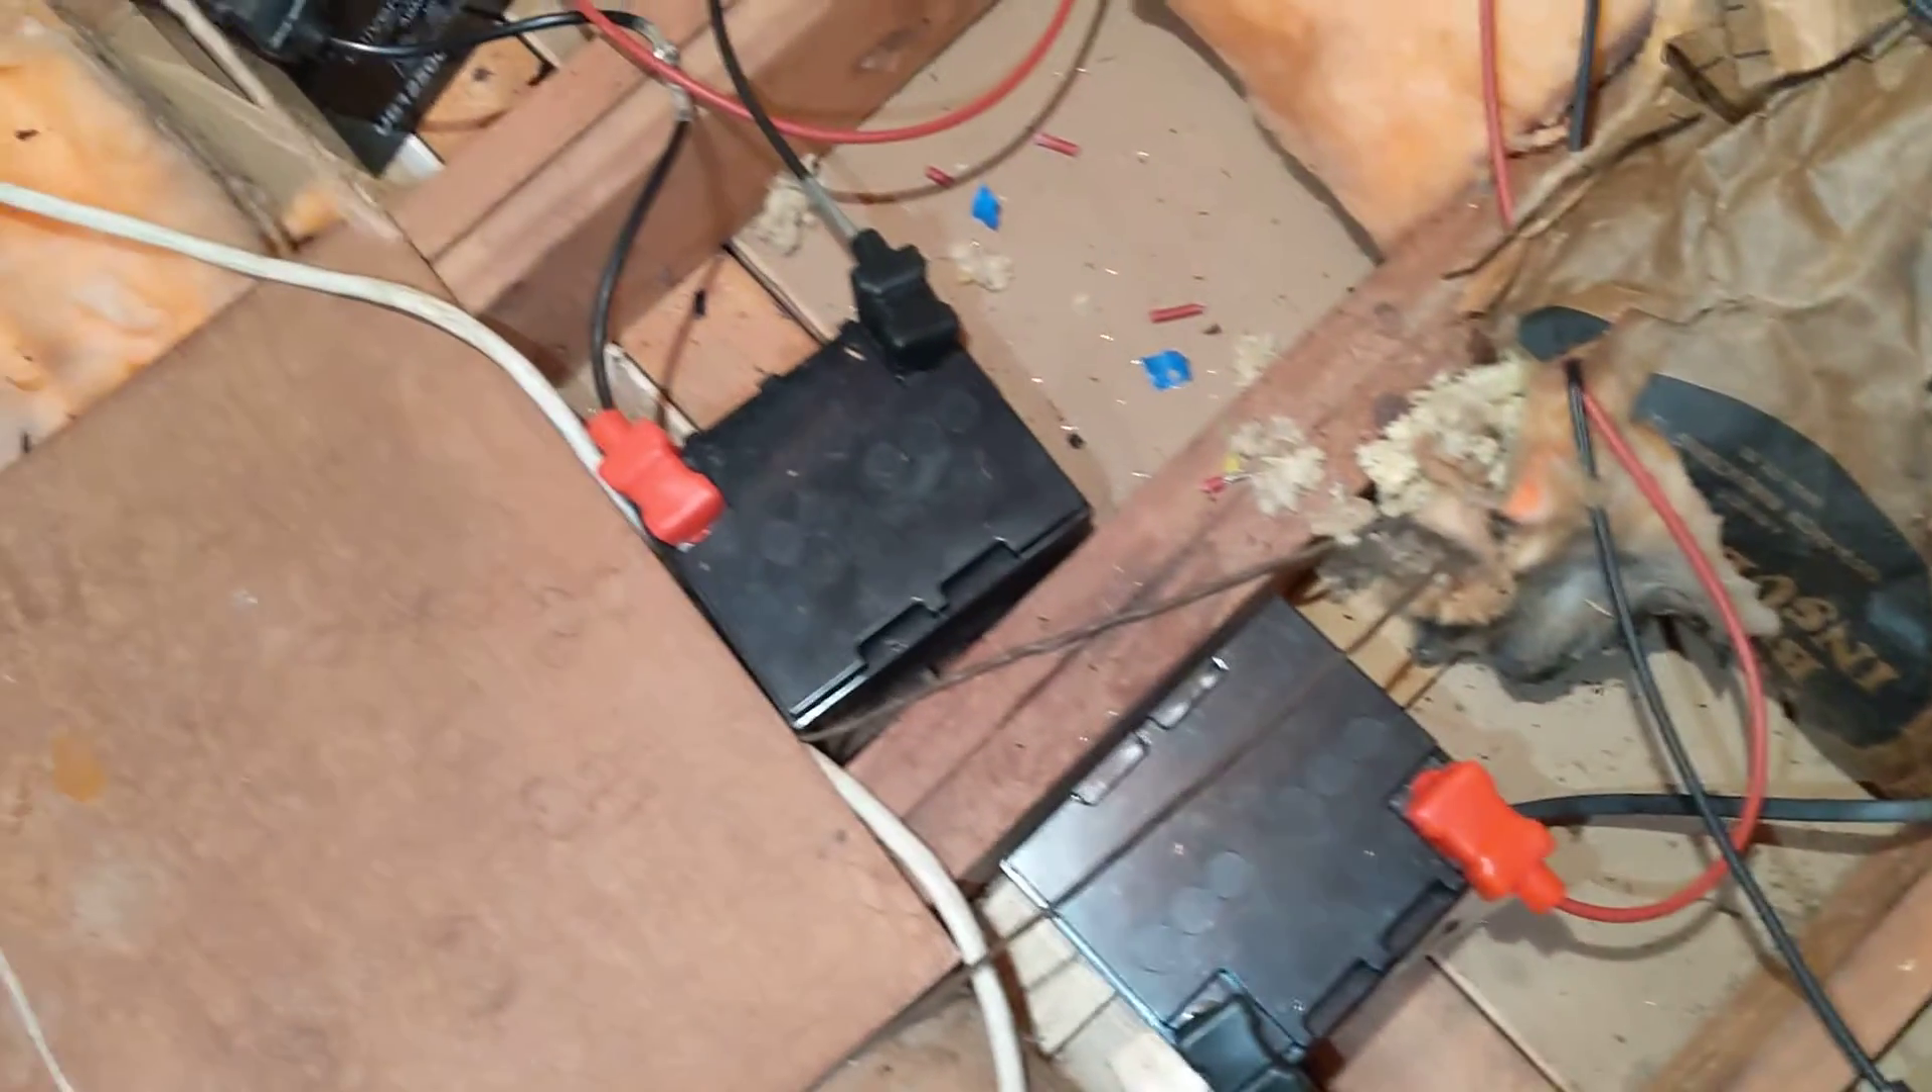We still have to come in and cover all of these batteries up.